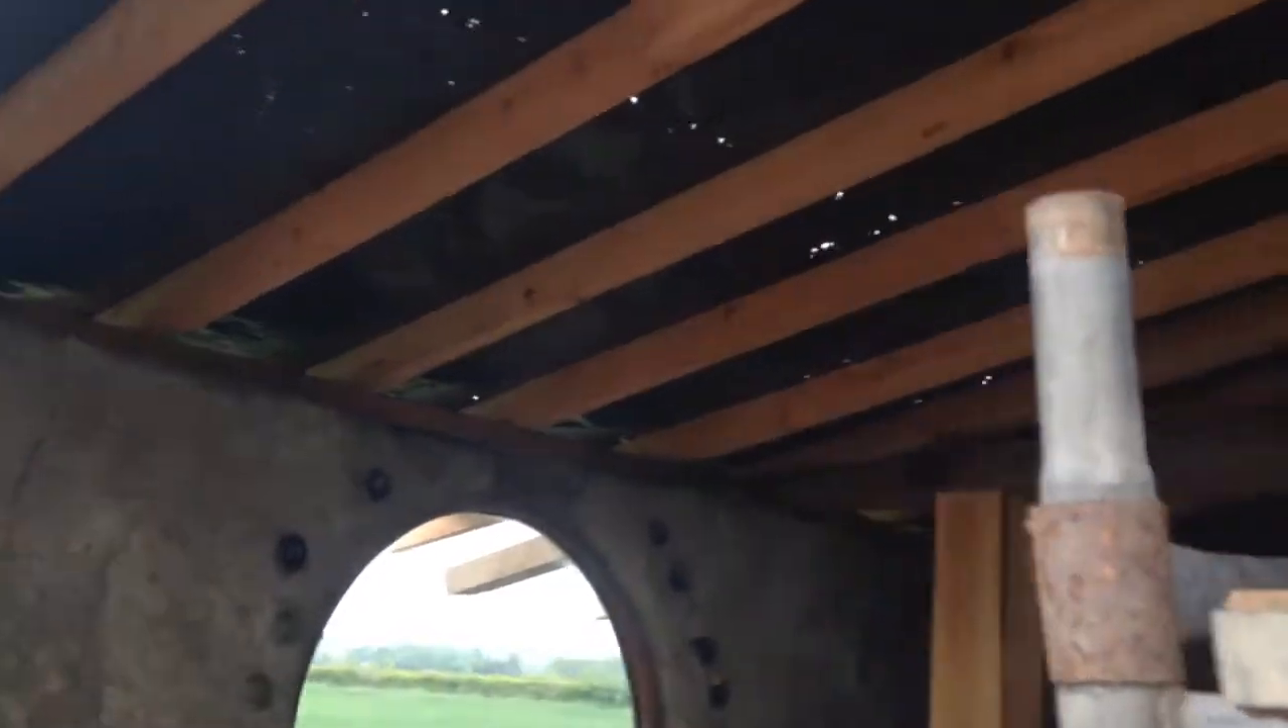We've got a bit of a roof up just with a bit of a damp proof membrane that I've been using to cover the cob up most of the year.